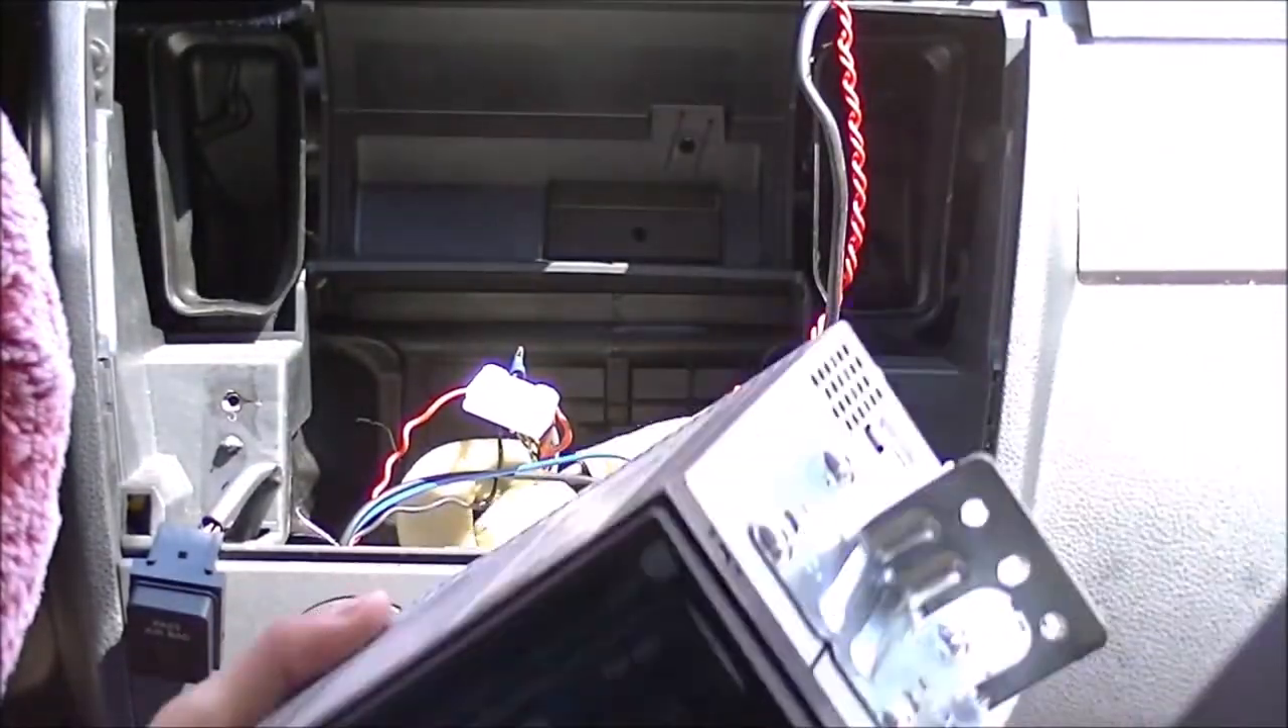Alright, there we go. Factory radio is out.